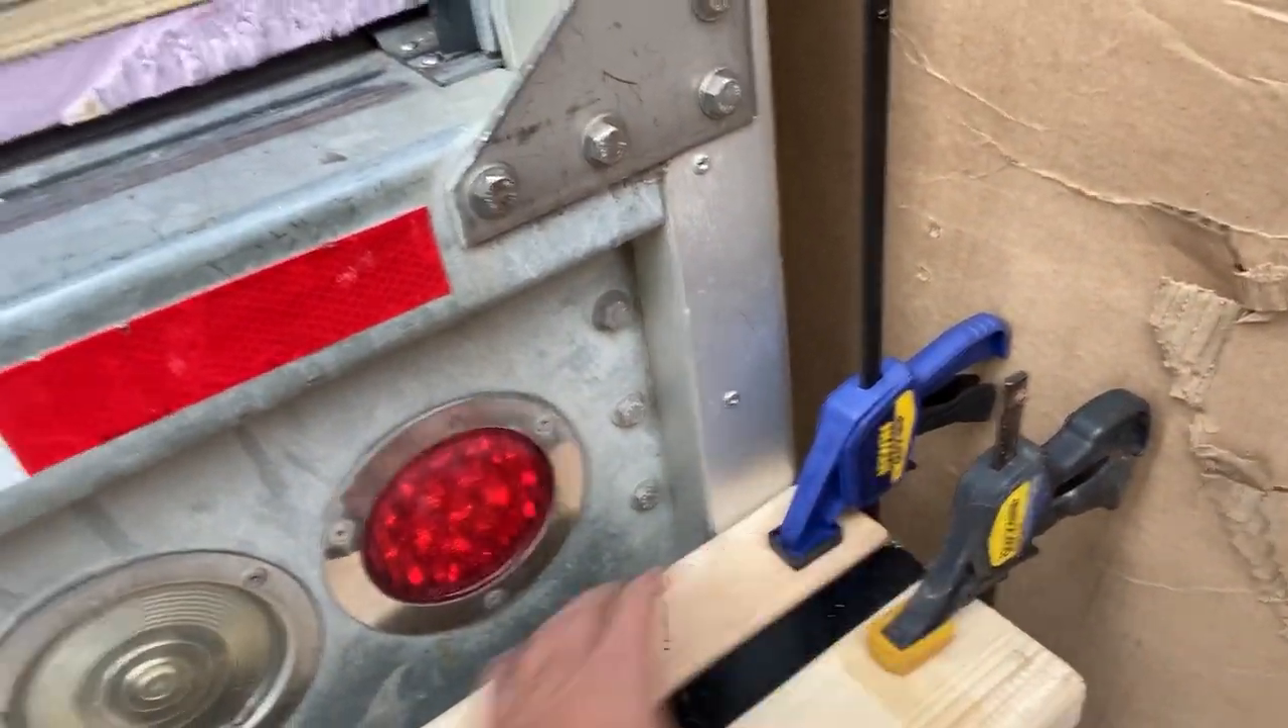So basically what we've got going on is we've created a jig, and it's basically two pieces of wood clamped to the truck.